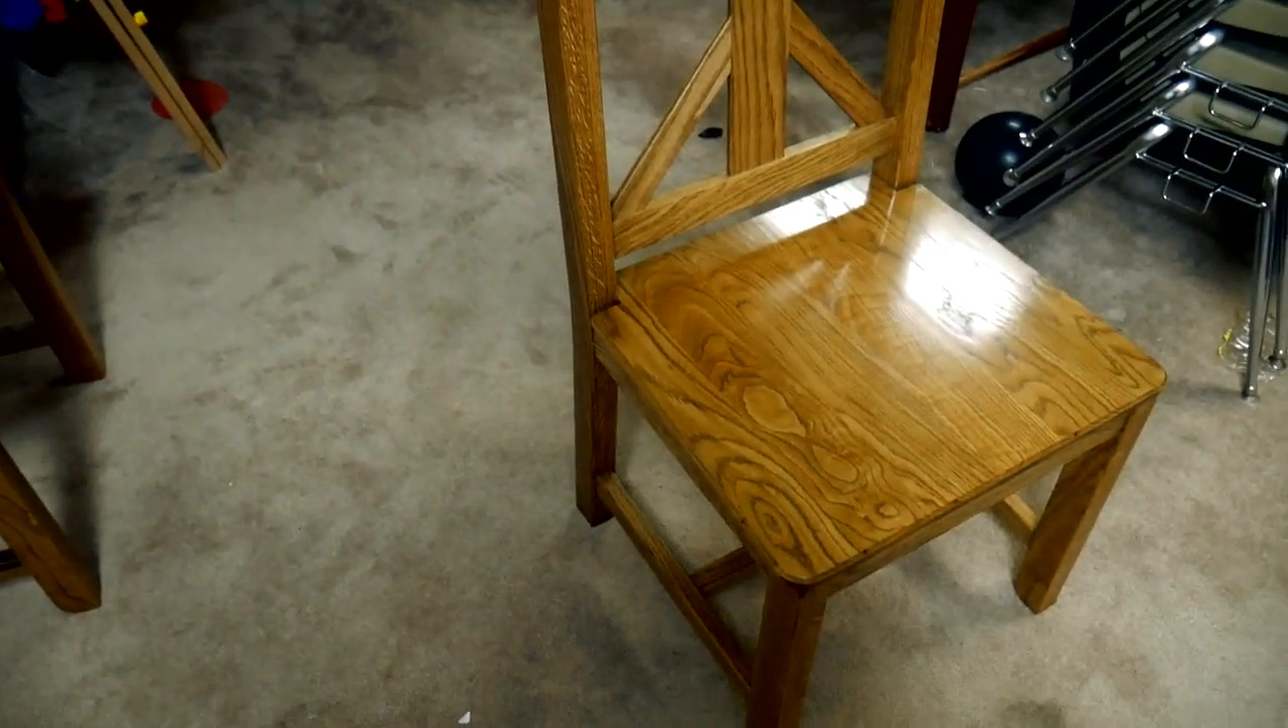So, the seats are attached. And this is the finished product right here.